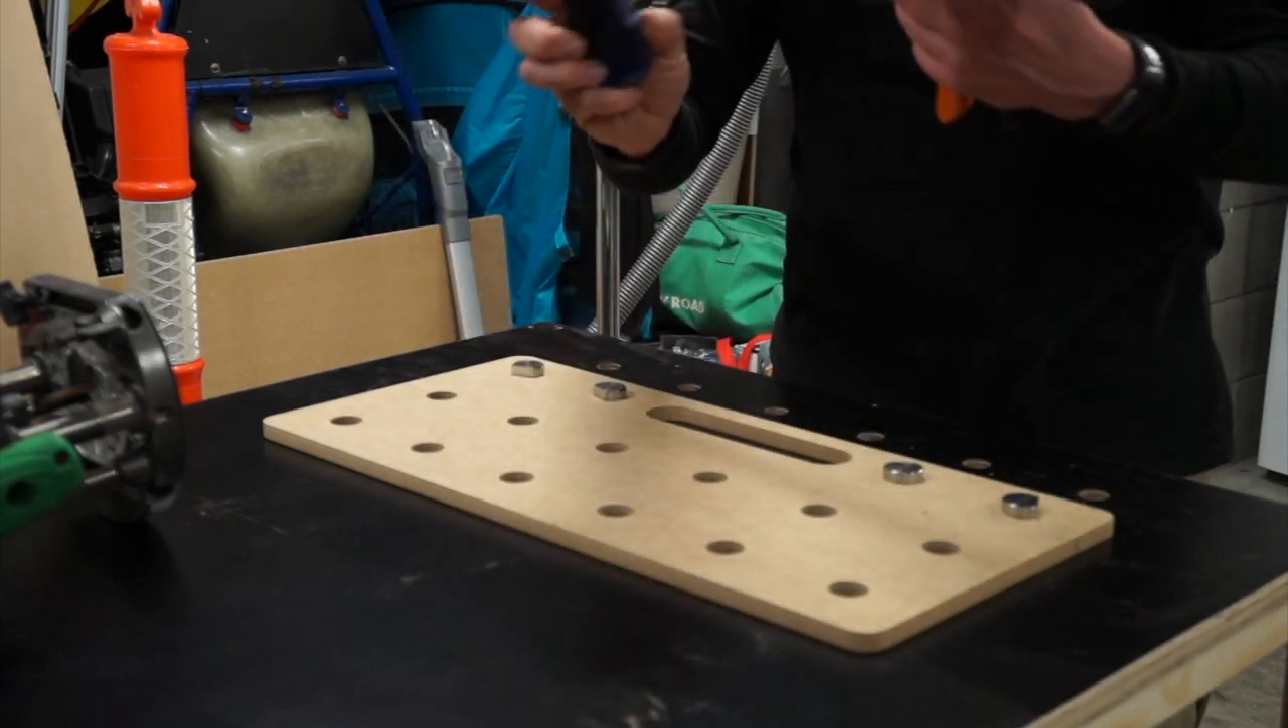We've now got four of these dogs in place. That all looks good.